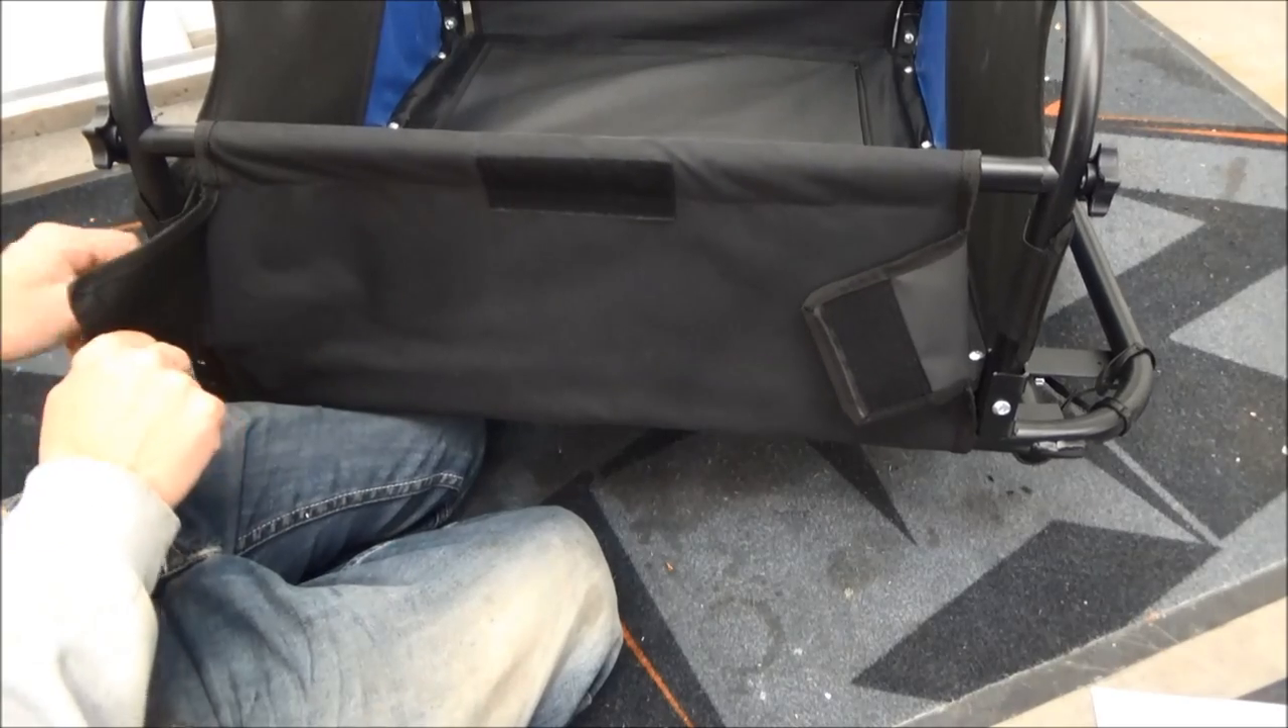Maintenant, il ne reste plus qu'à refermer les velcros.